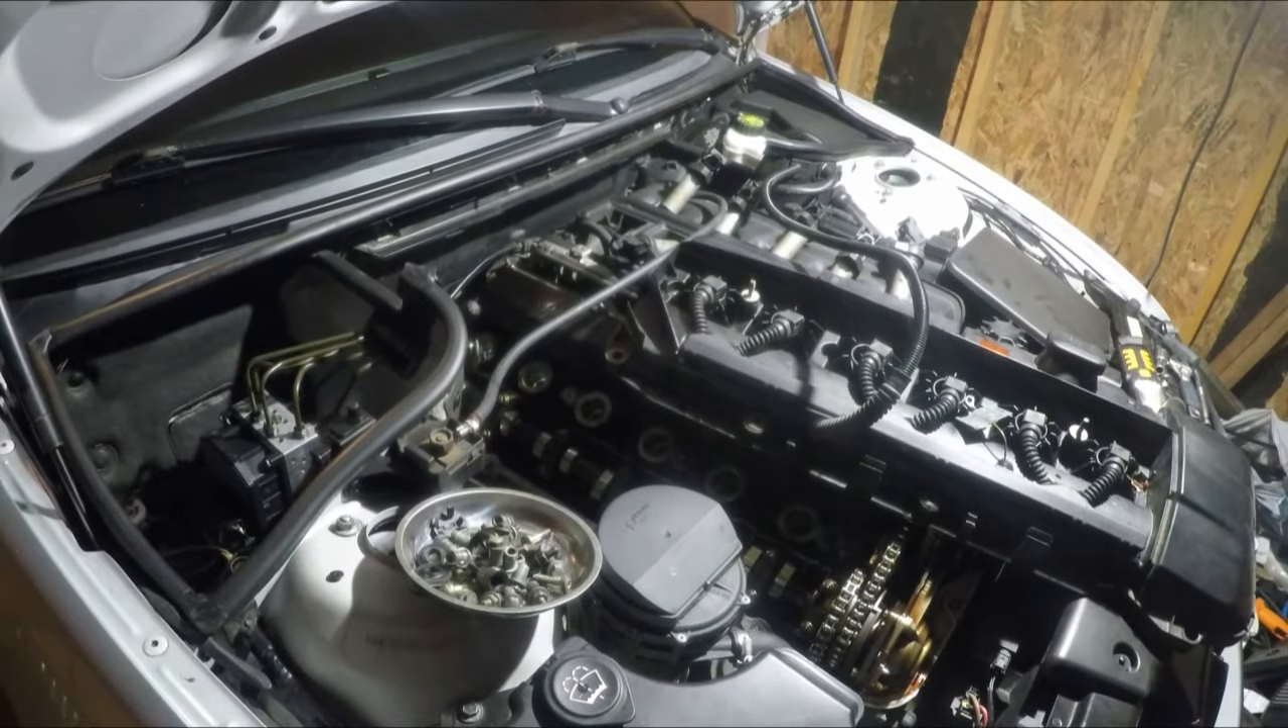Here we have the valve cover out.